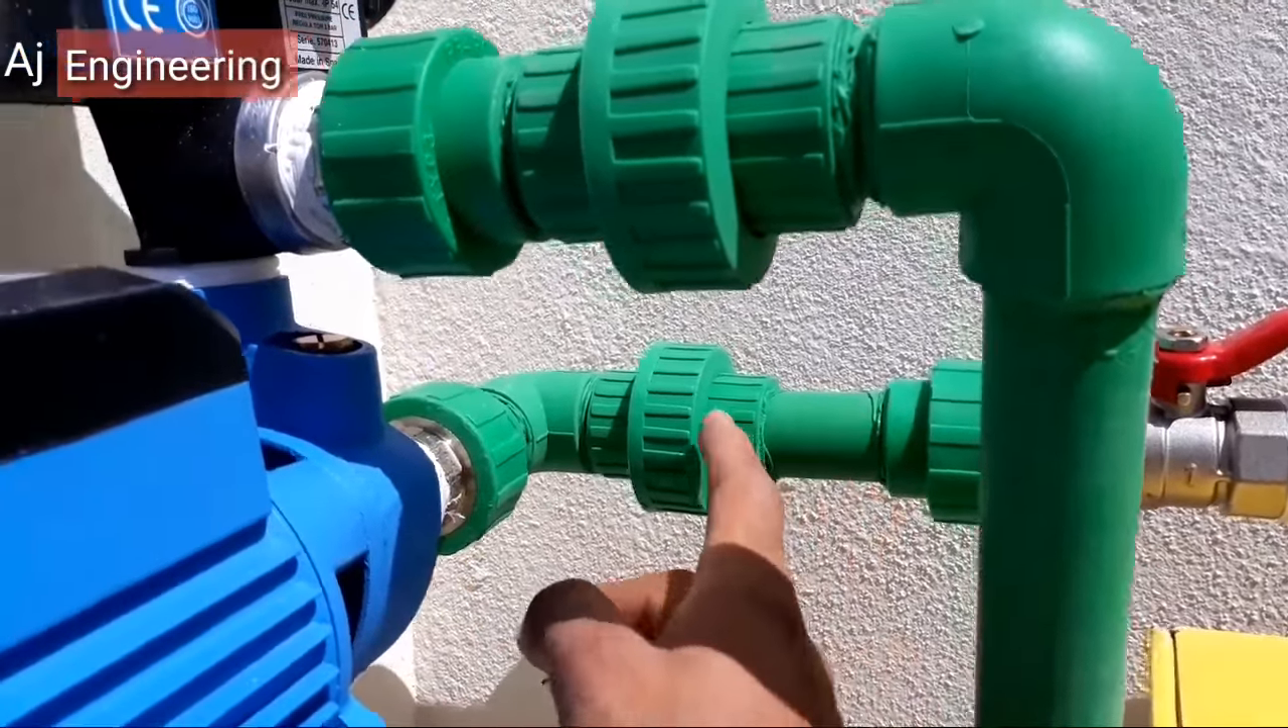ہم نے موٹر کو پہلے سے جو ہے اٹیچ کر کے رکھا ہوا ہے۔